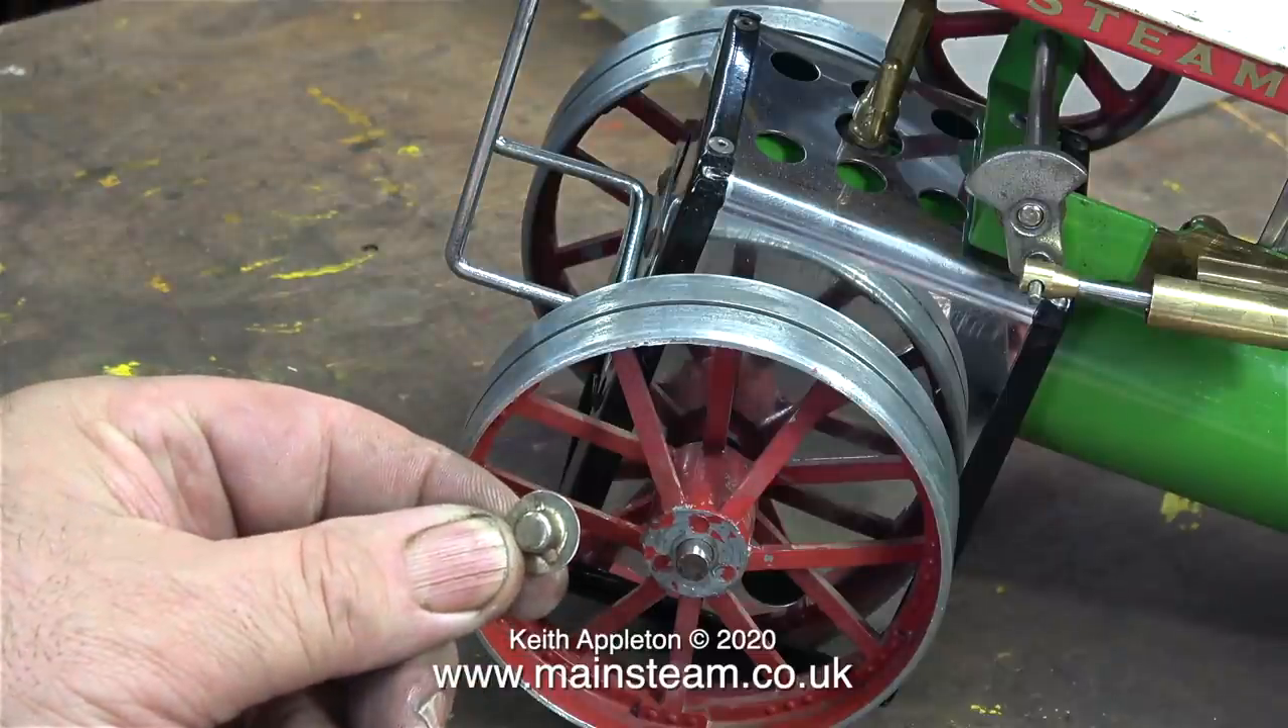In this clip I've fitted the axle and the two rear wheels, now I need to fit the end cap.